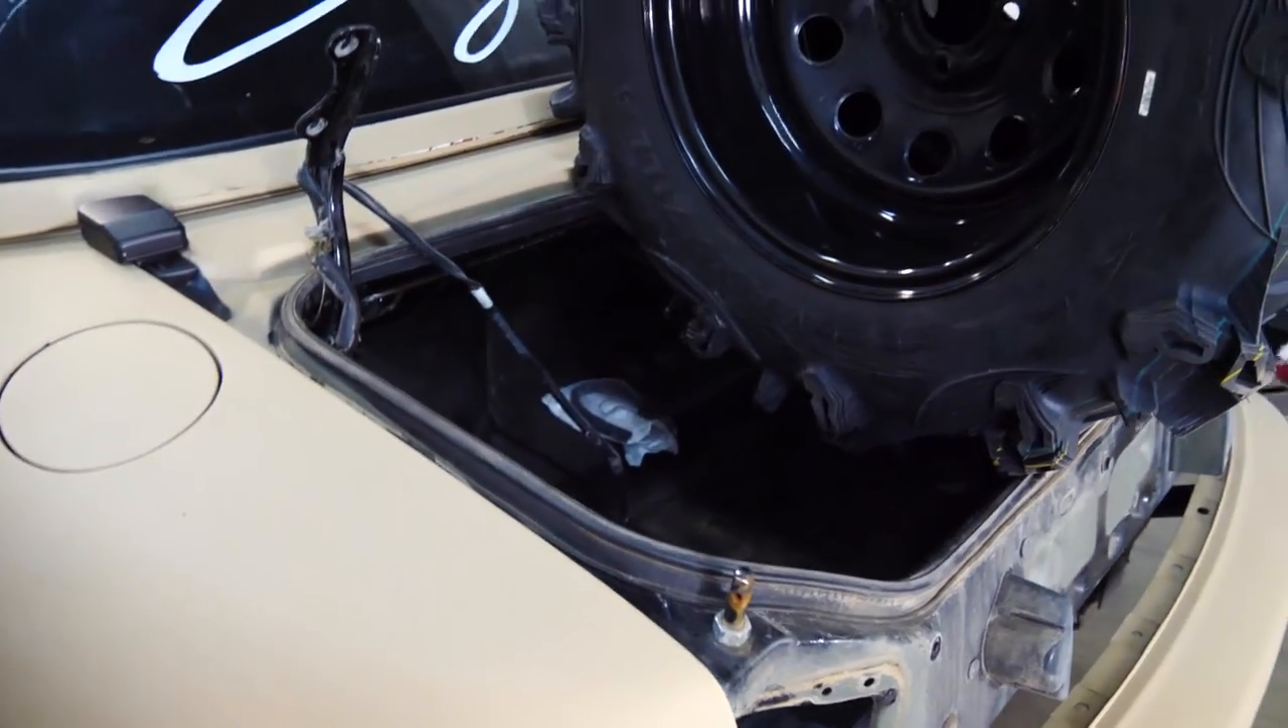The problem is that the trunk isn't big enough for the spares to actually sit inside the trunk.